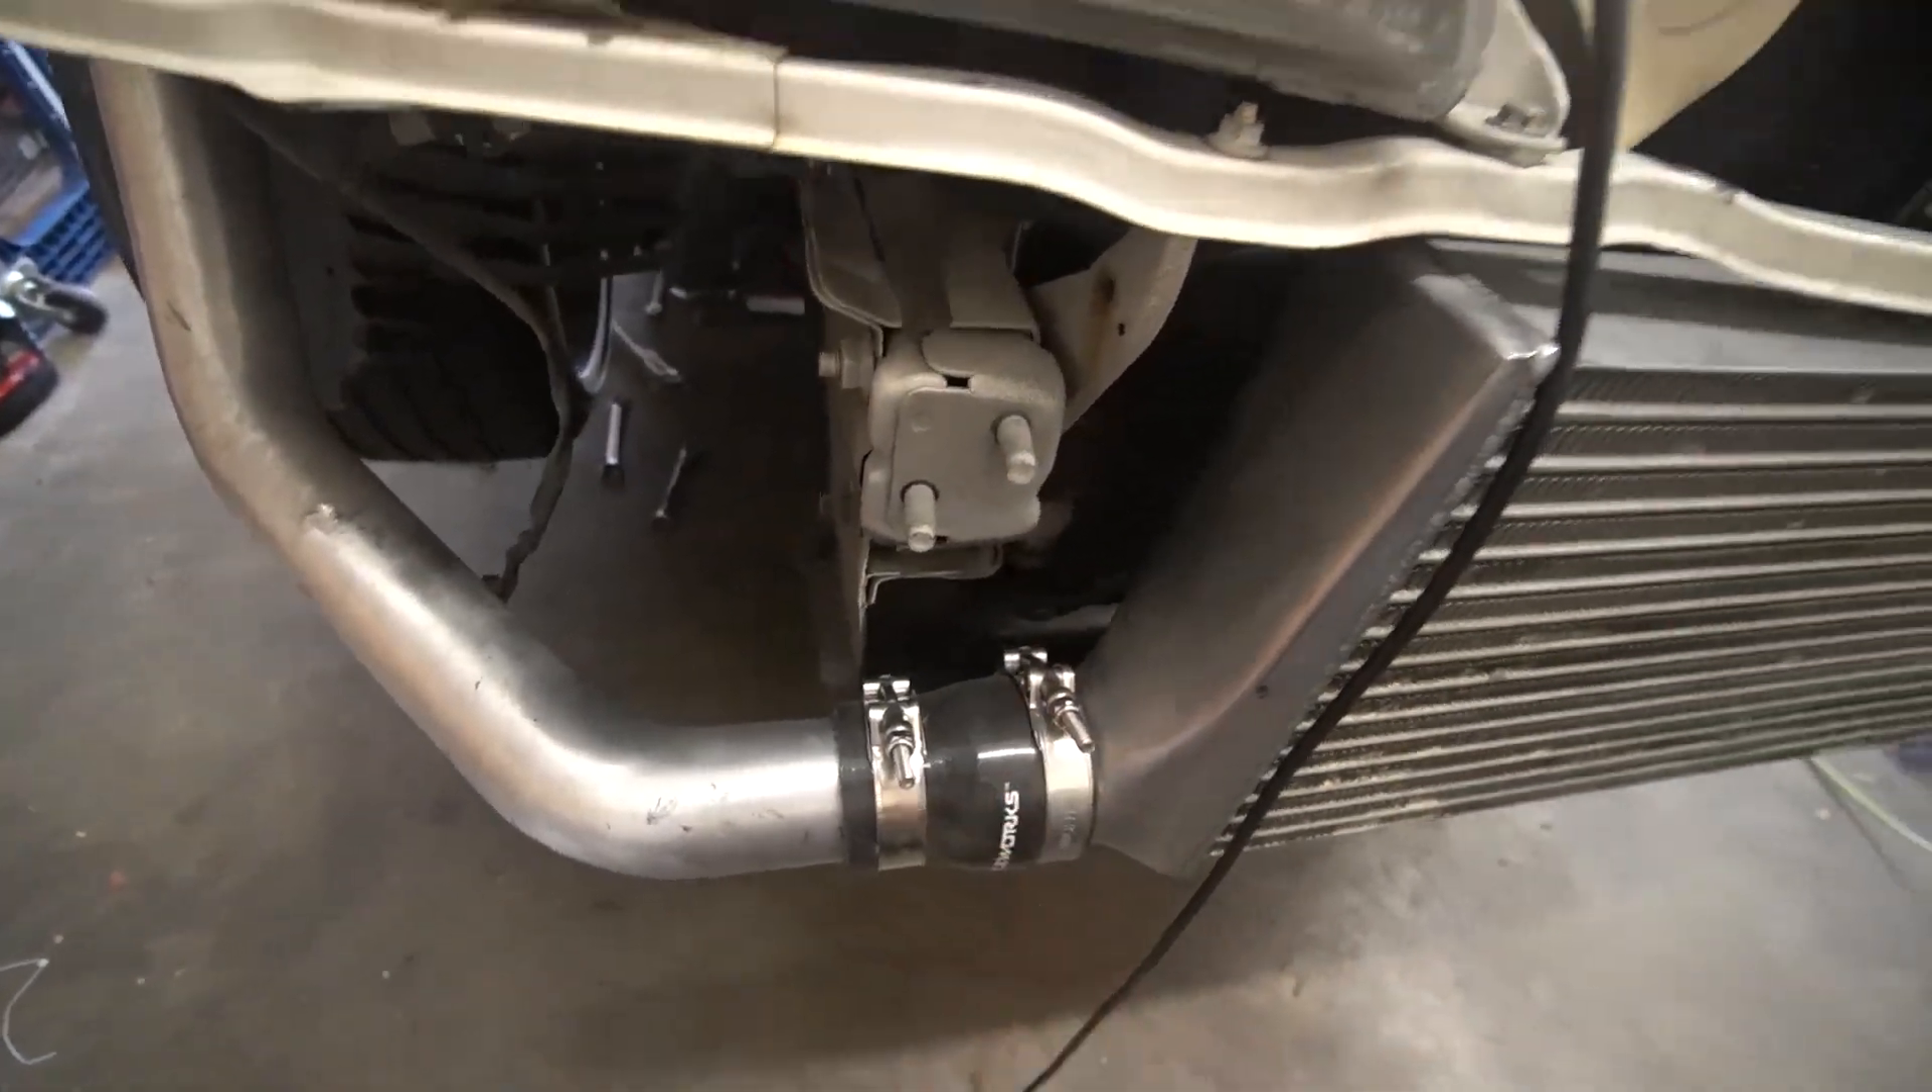So what I did was I took the intercooler off, smacked it out, moved the brackets over with a hammer and then I replaced all the couplers with some black ones from Raceworks.